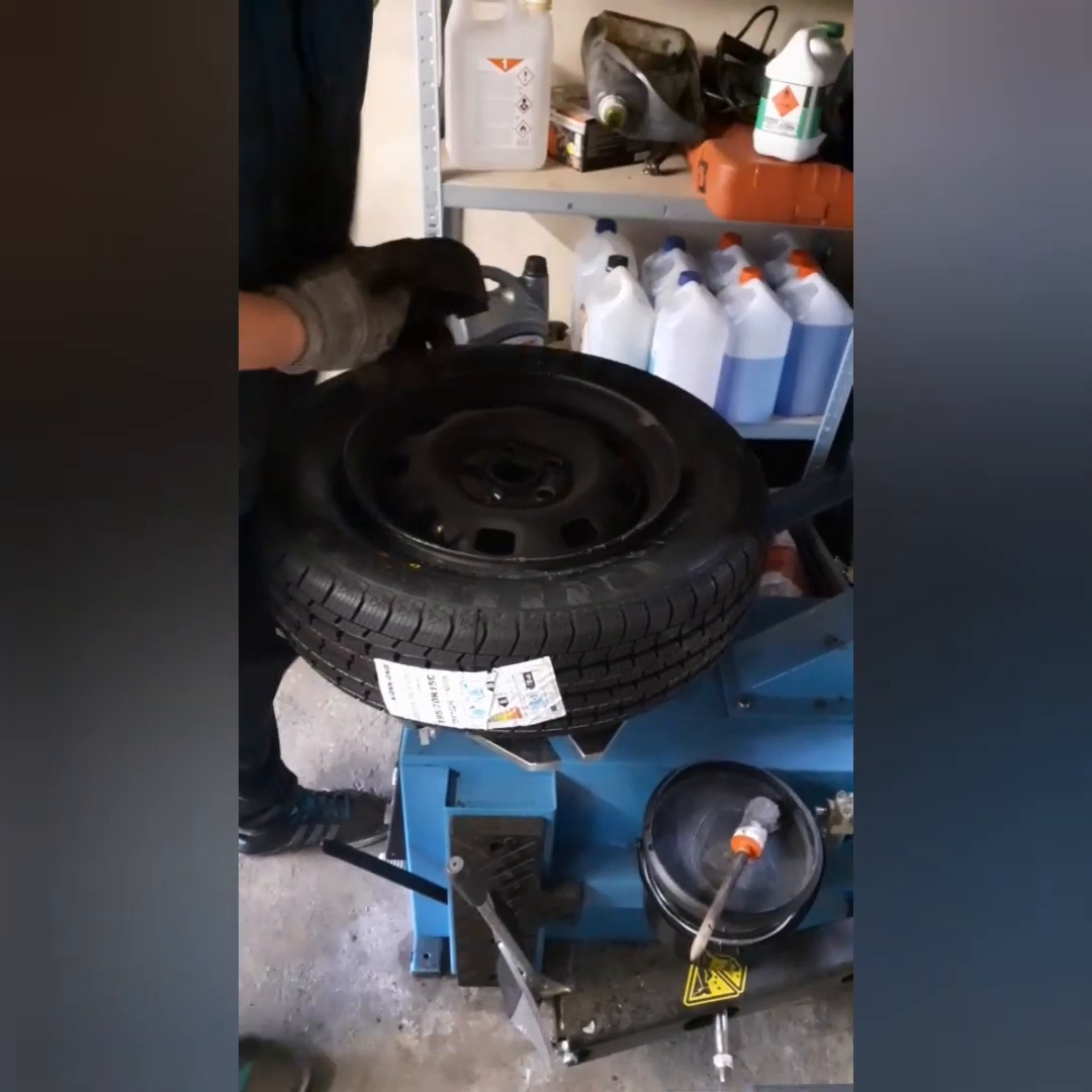Et voilà. Le pneu est monté.